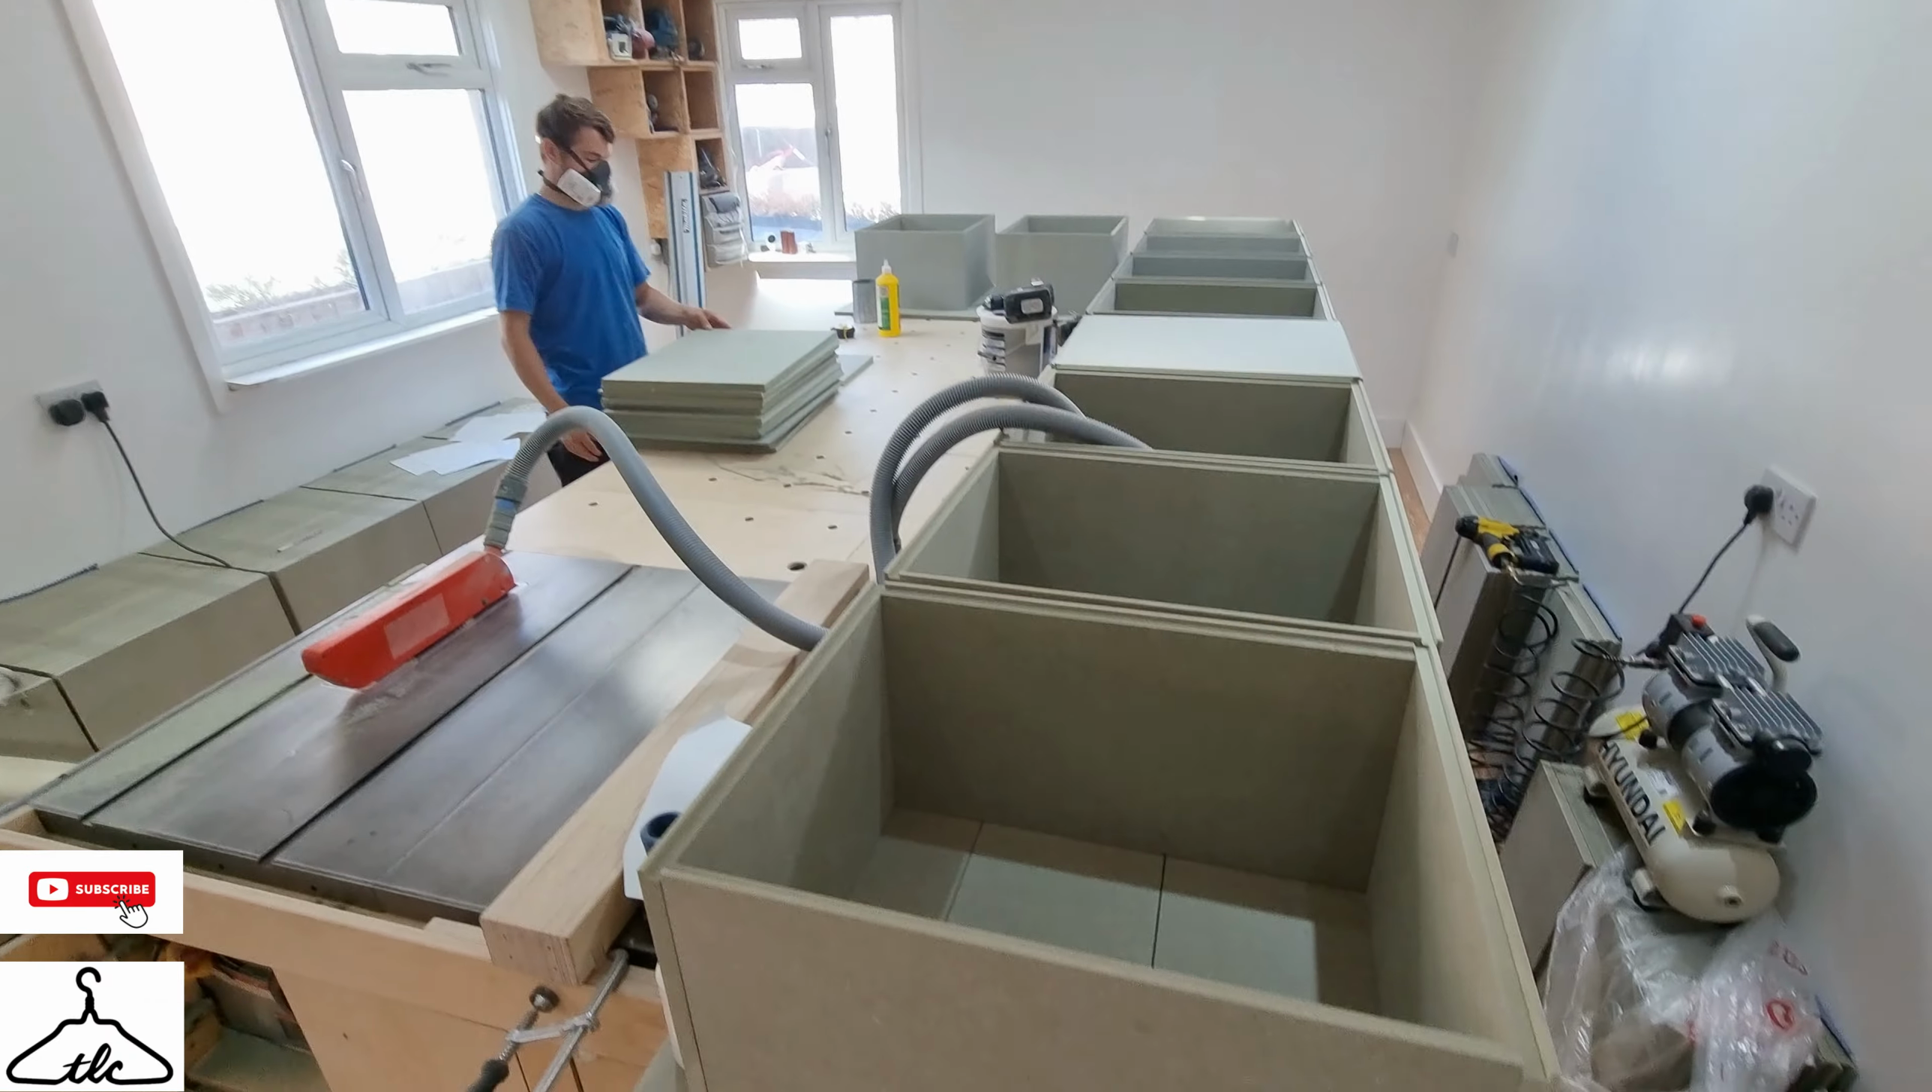So Sean's got to this stage and you can see the fronts and the backs and the sides are all put together on this batch and rebates up. And you can just see the way the bottoms sit within.